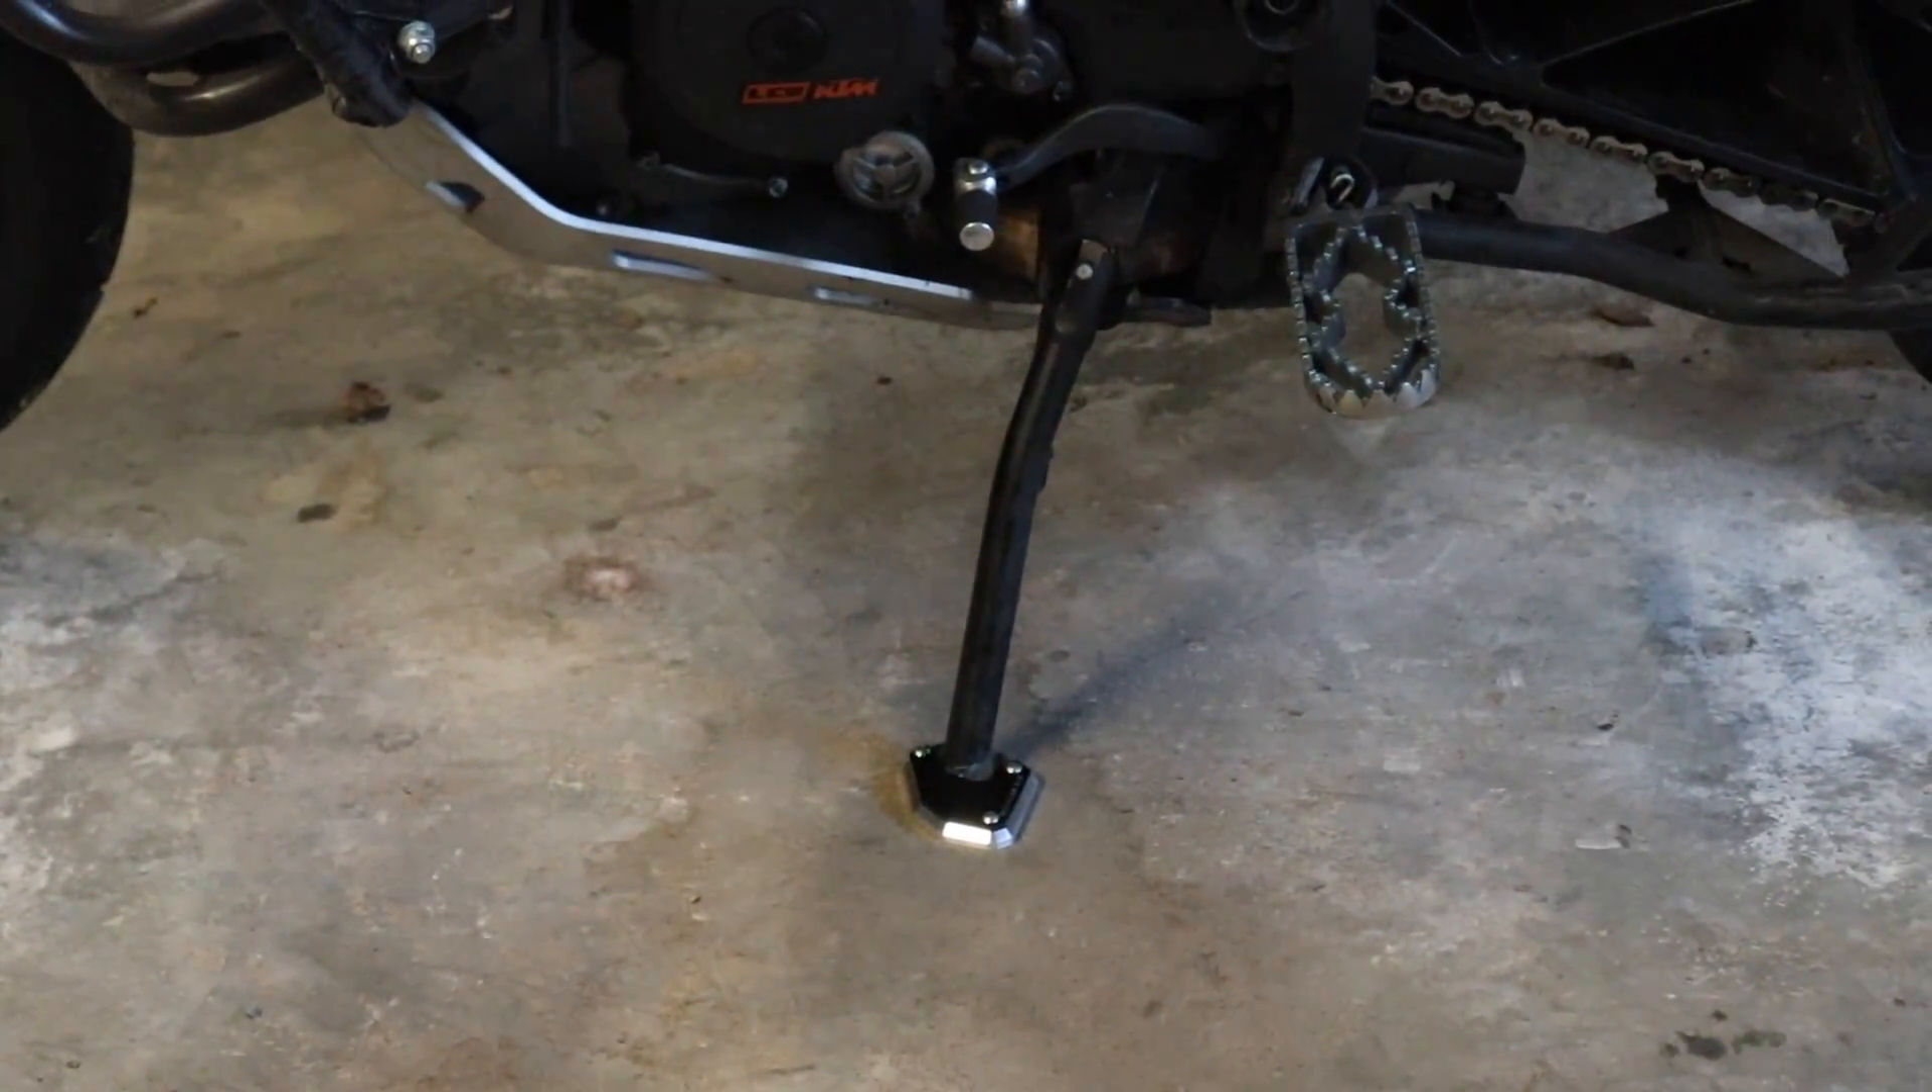There is what the side stand enlarger looks like installed.